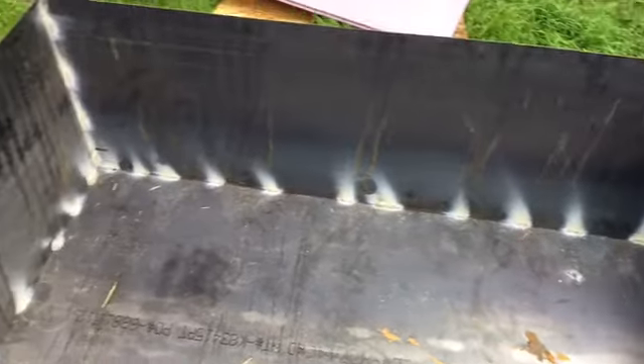This is the box of the fire pit that's been put together so far. You can see we've just sort of stitched, kind of tack welded in there.